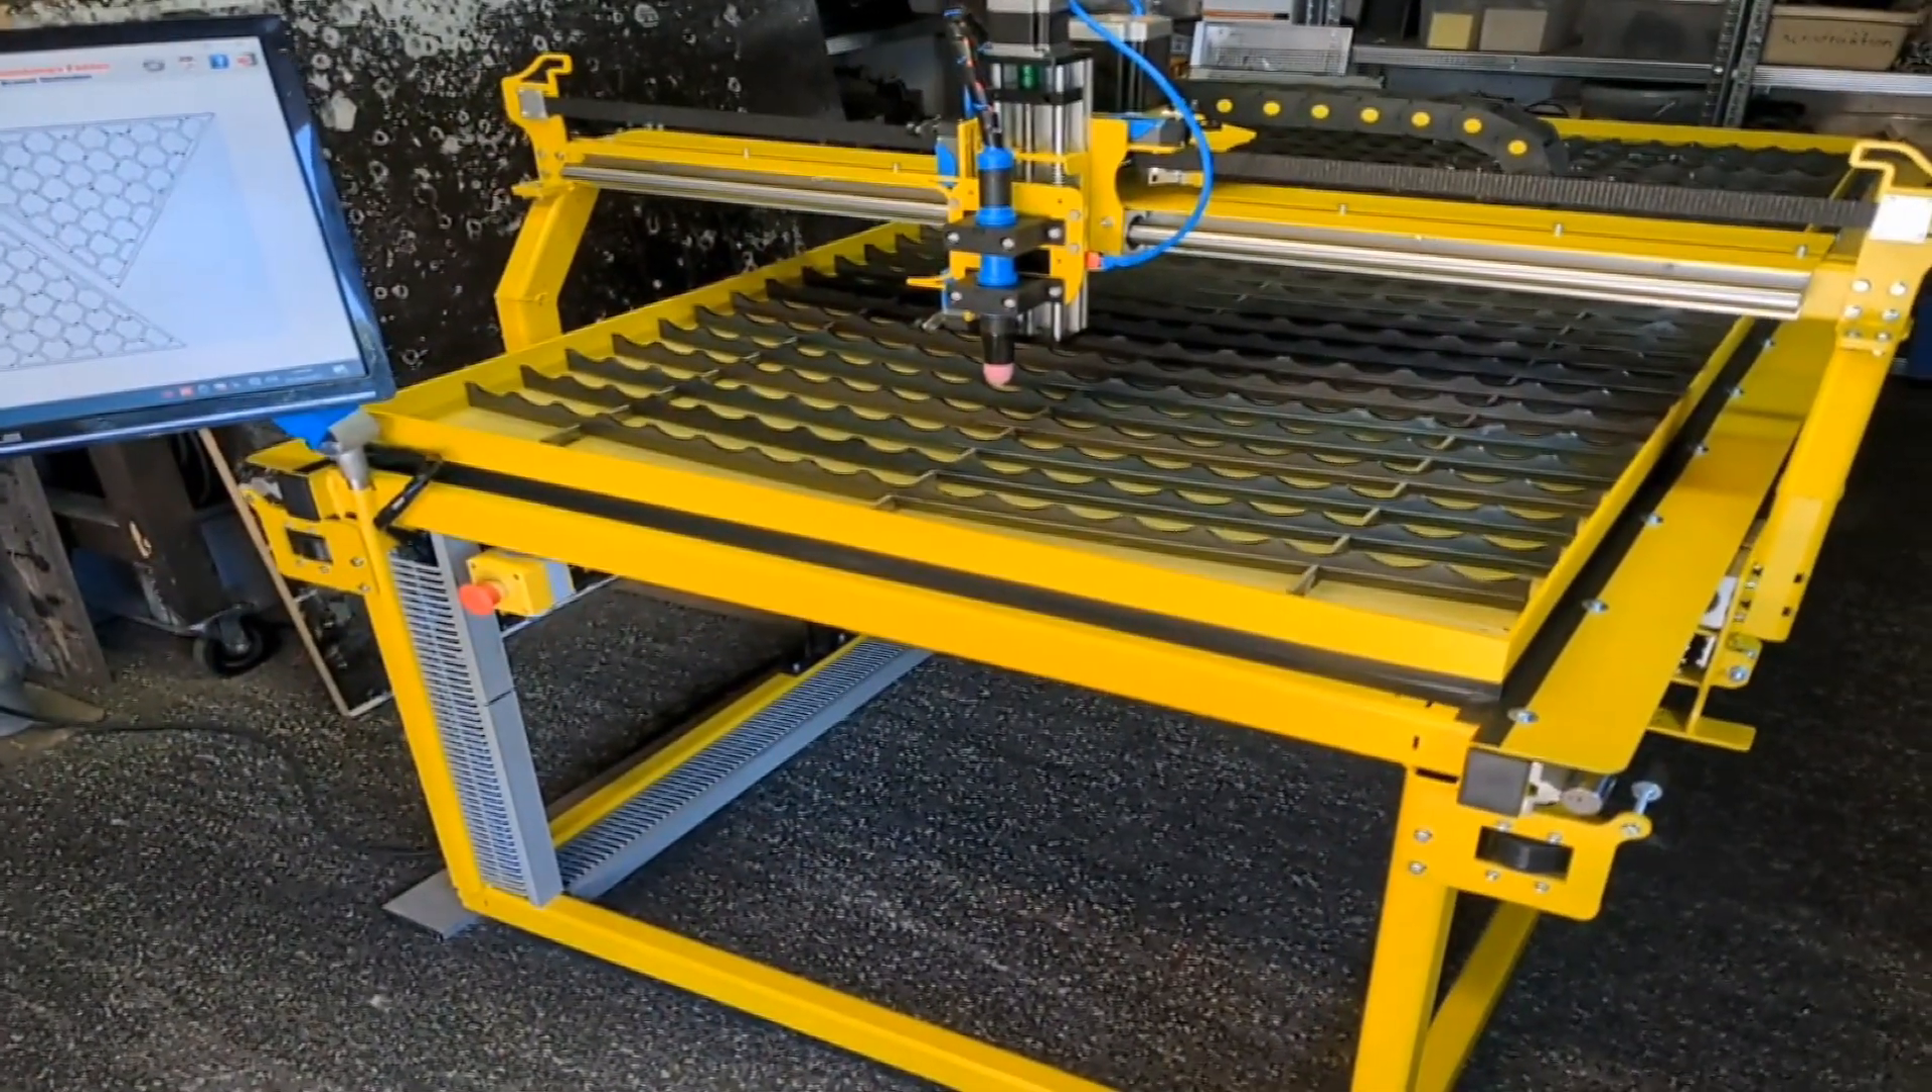Gut die anlage ist jetzt wieder zusammengebaut und lackiert.